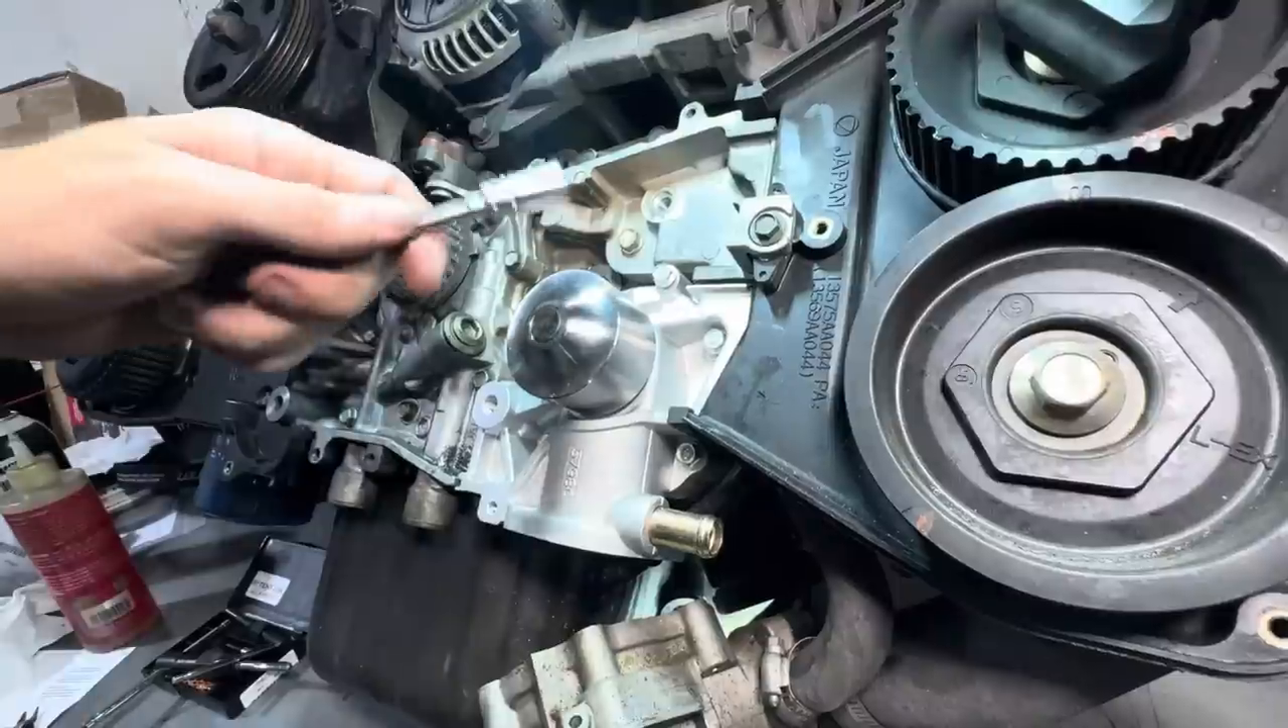The water pump is in its home.